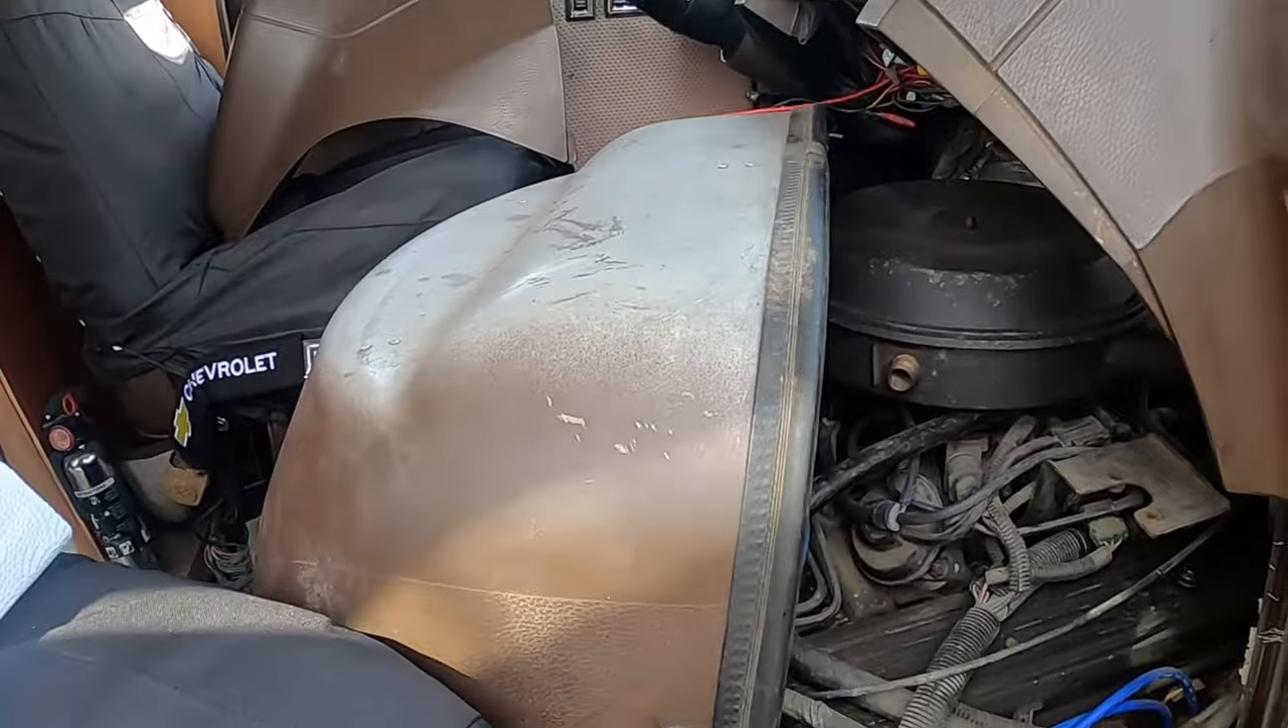Okay, I got the engine hood off.